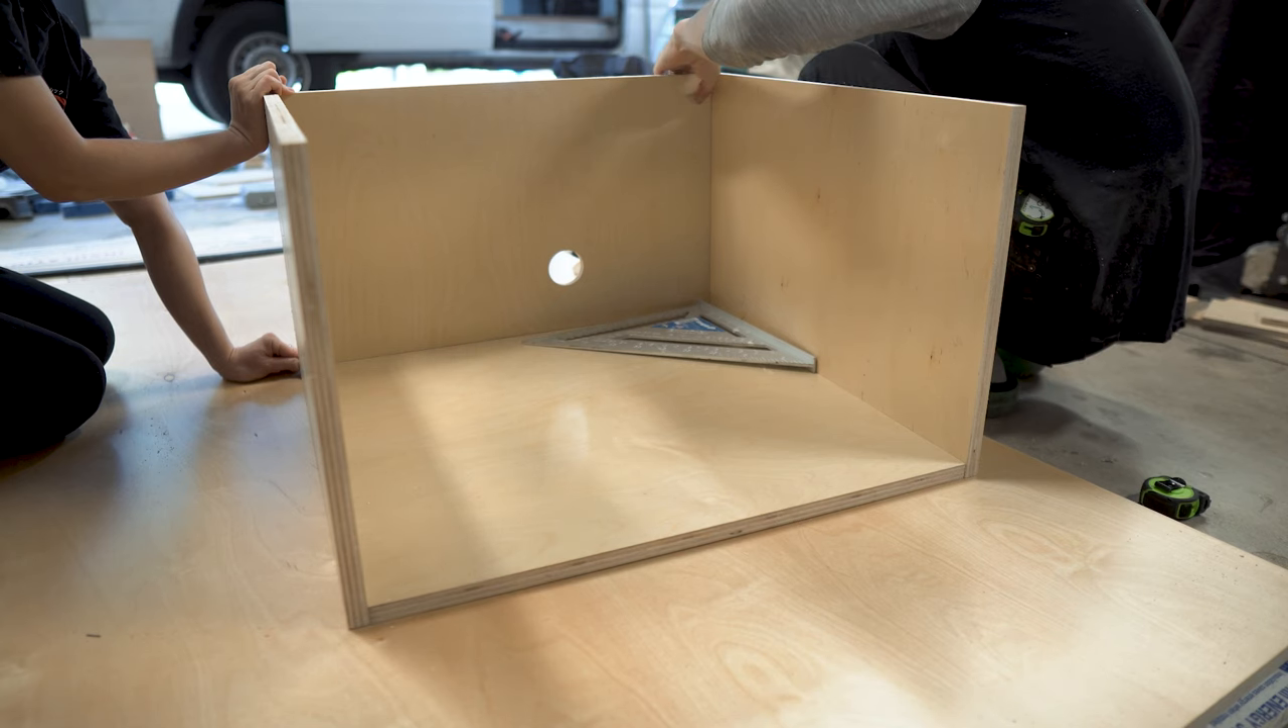We used pre-finished three-quarter inch plywood and started by making a basic box attaching three walls and the bottom floor with one and a quarter inch screws using simple butt joints.